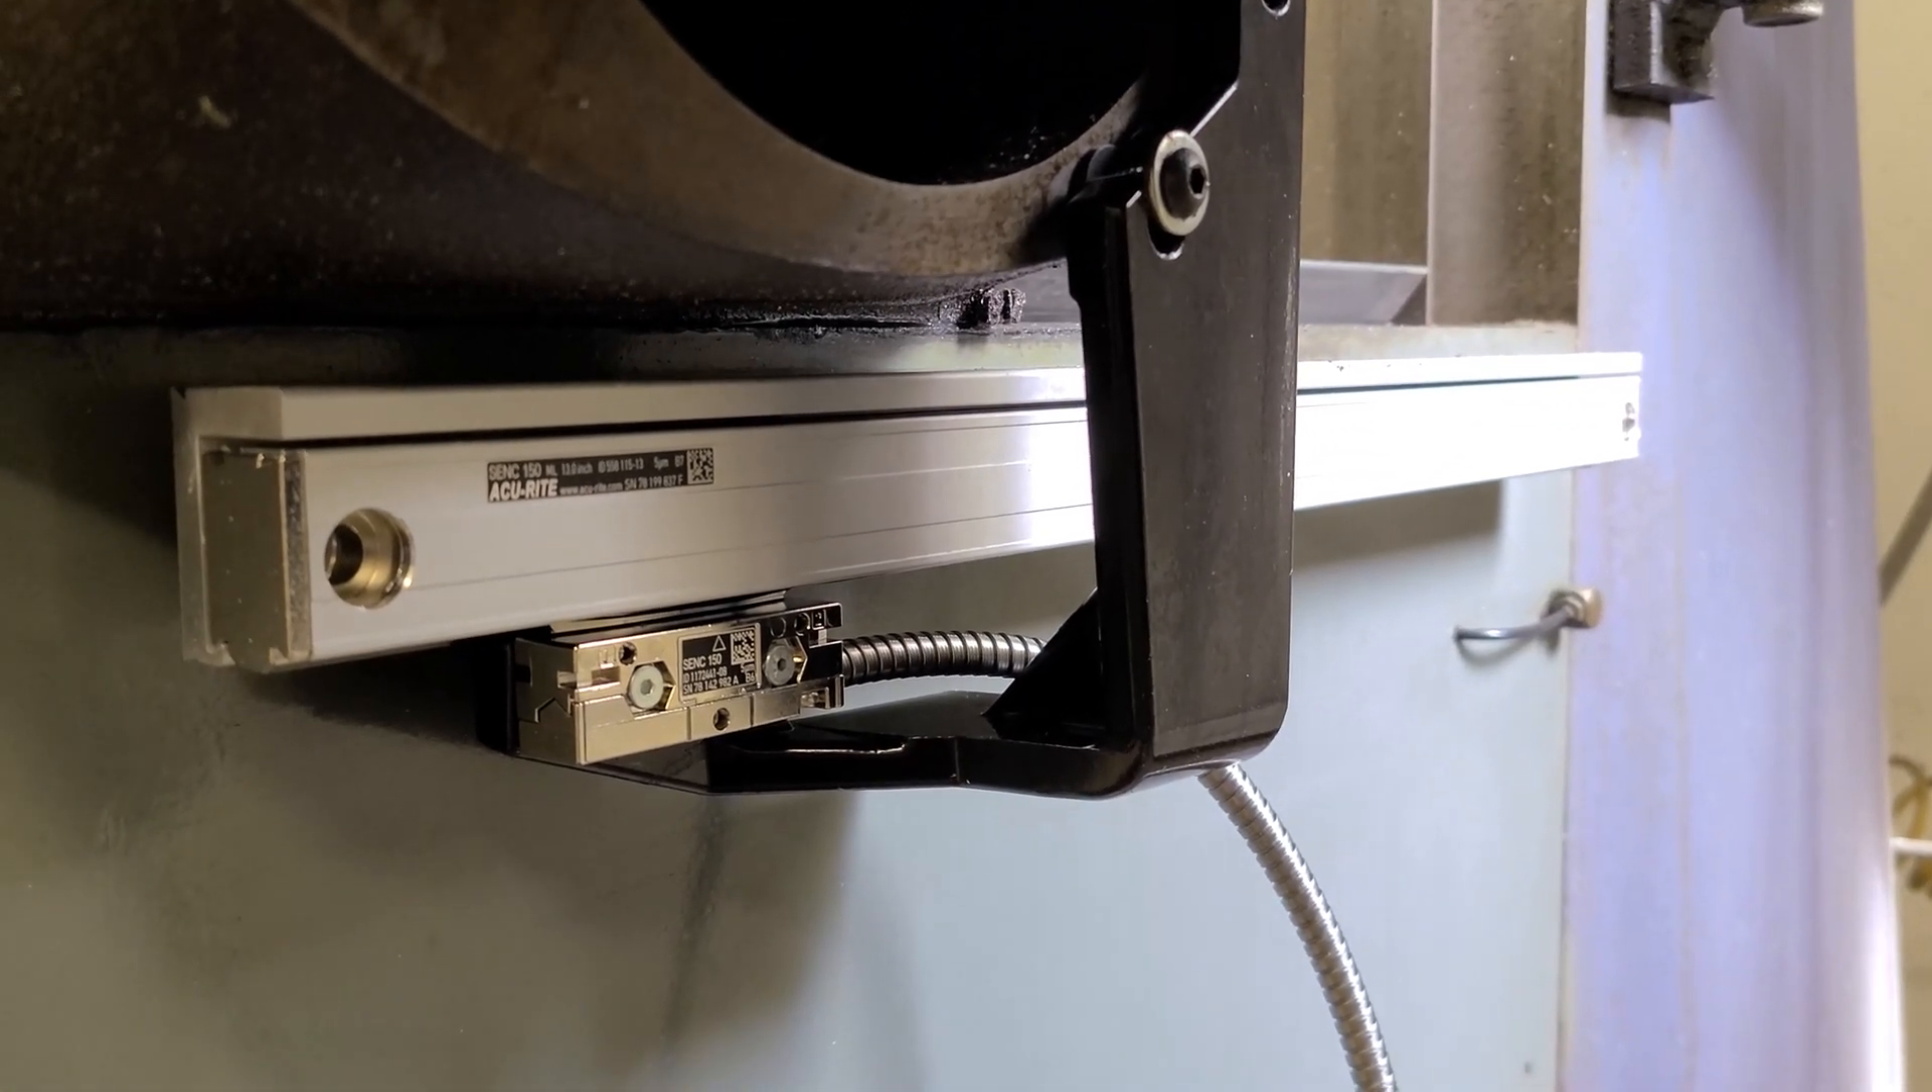Well there's the Y all installed I used all new bracketry and of course did the measurement and we should be right on the money.